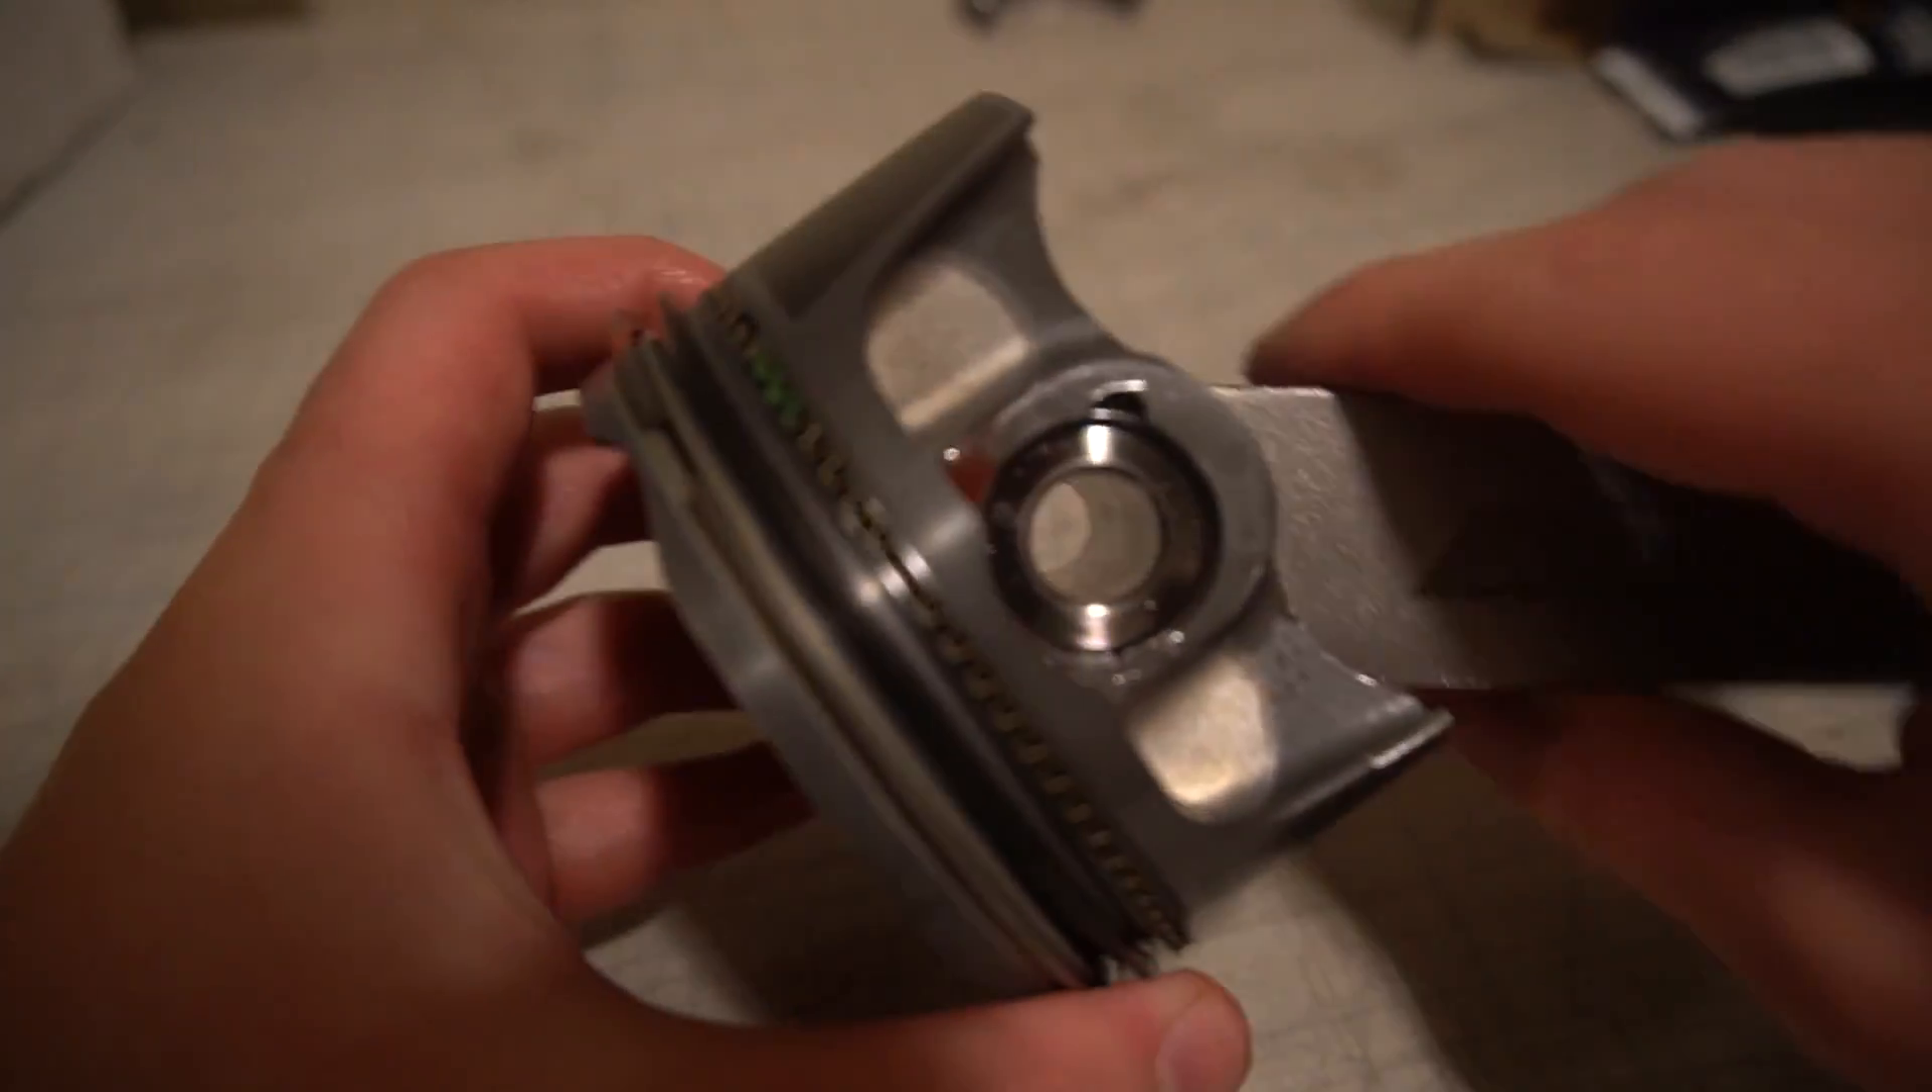We got our rings on our pistons.